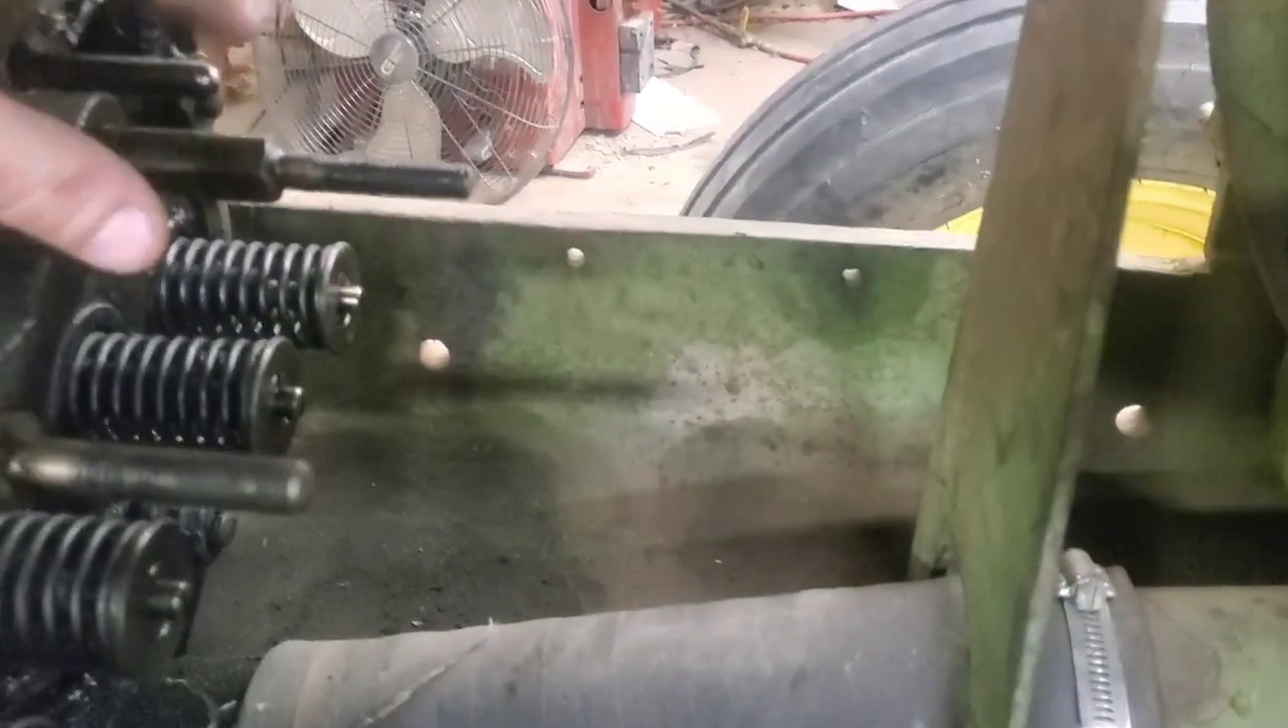But you can't get these out but what you can do is keep them in like this and then we still got to get this hose off of here yet.